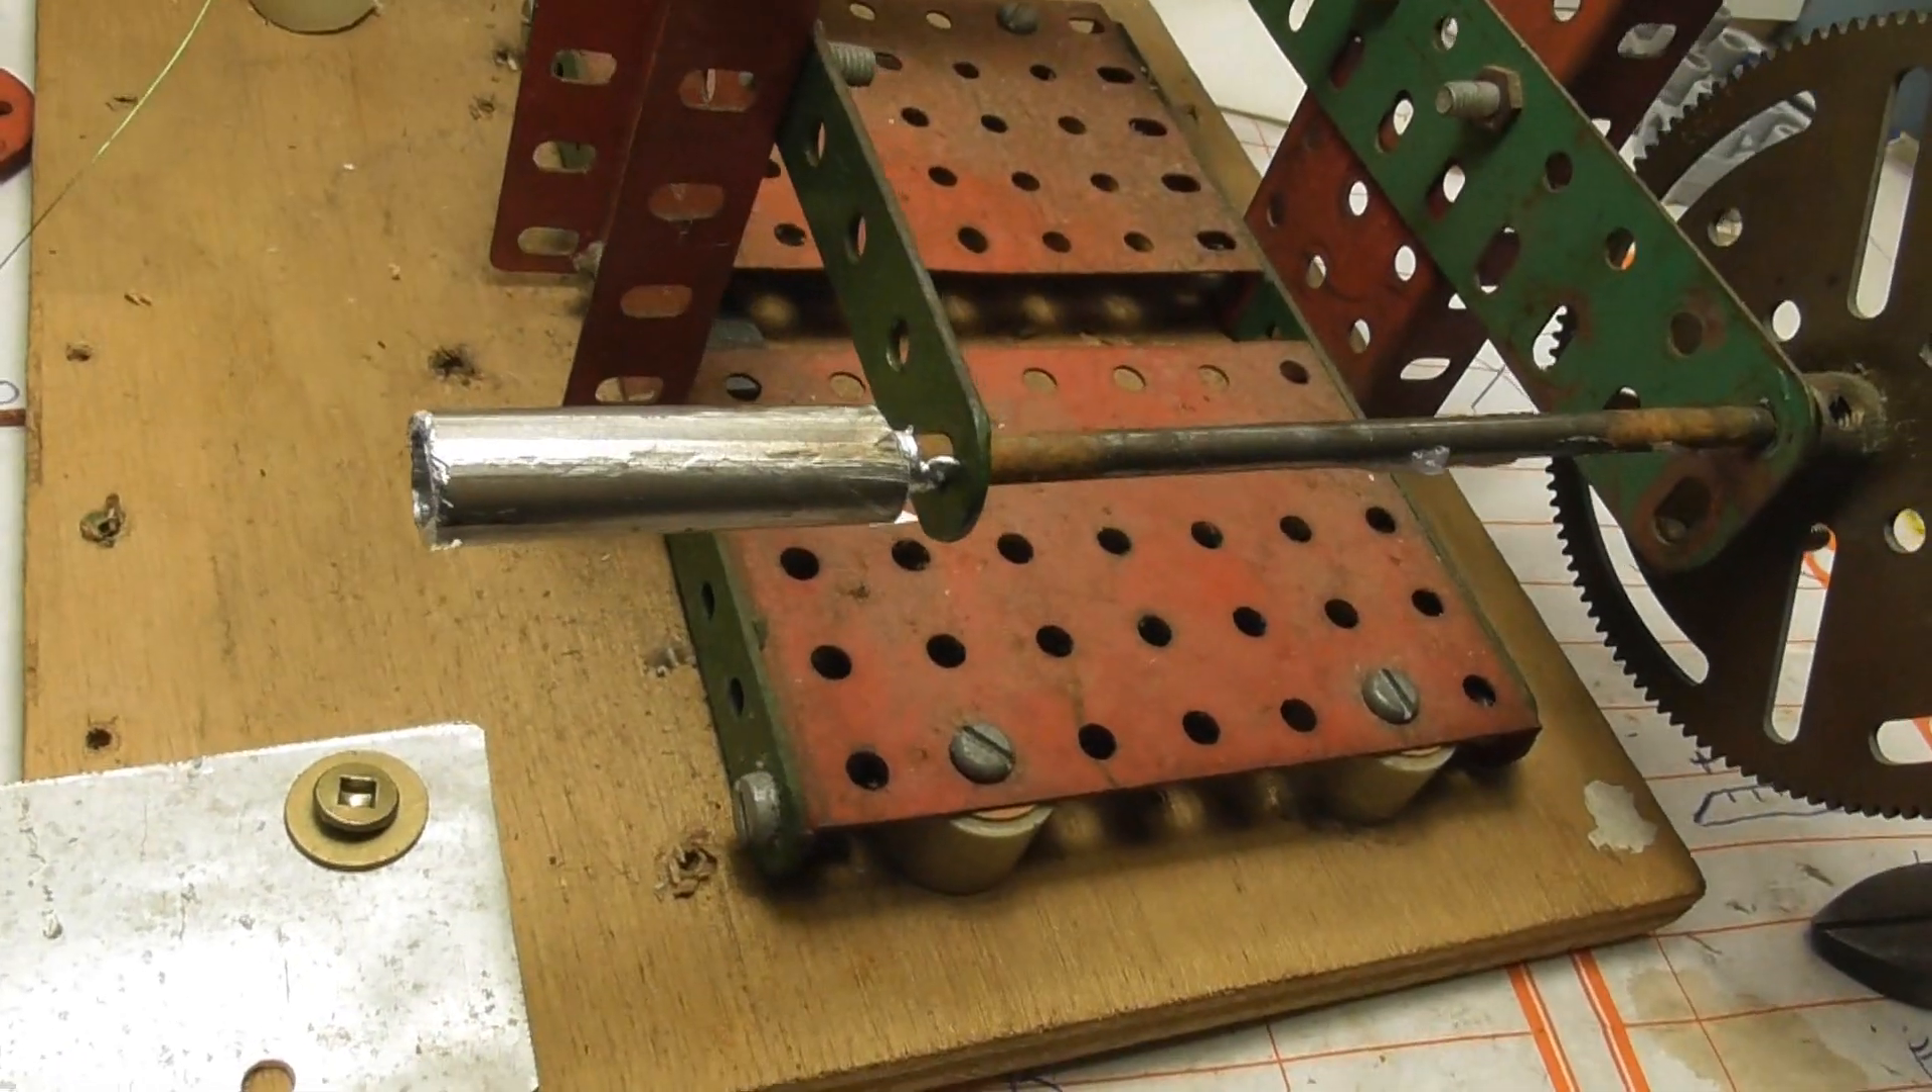And I have drilled this little sleeve here from aluminium which I press fitted onto the Meccano shaft.